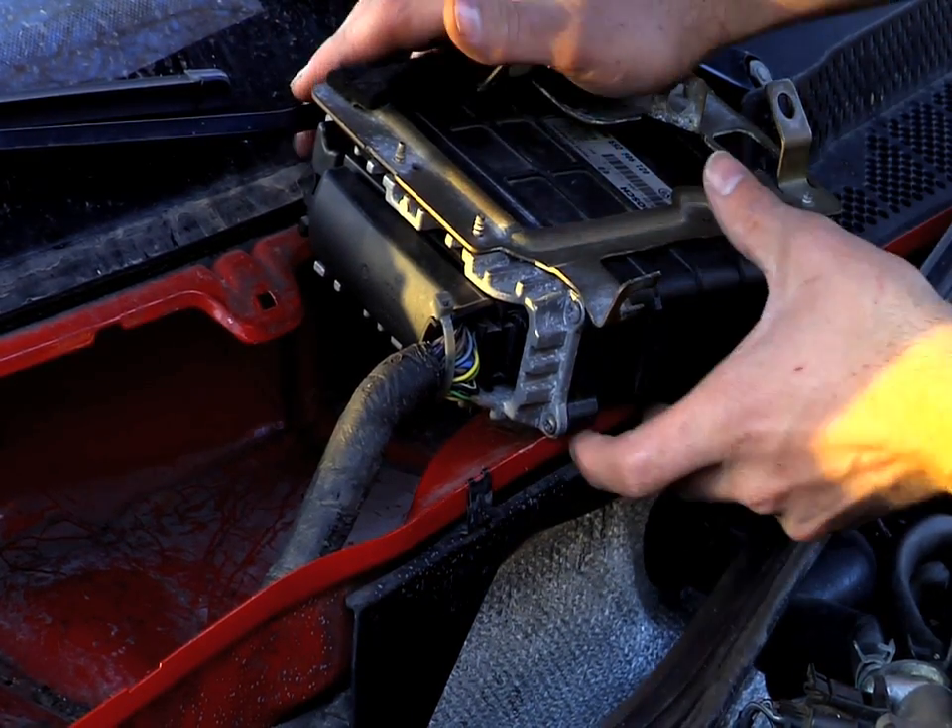The only thing holding on your ECU now is the wiring harness.